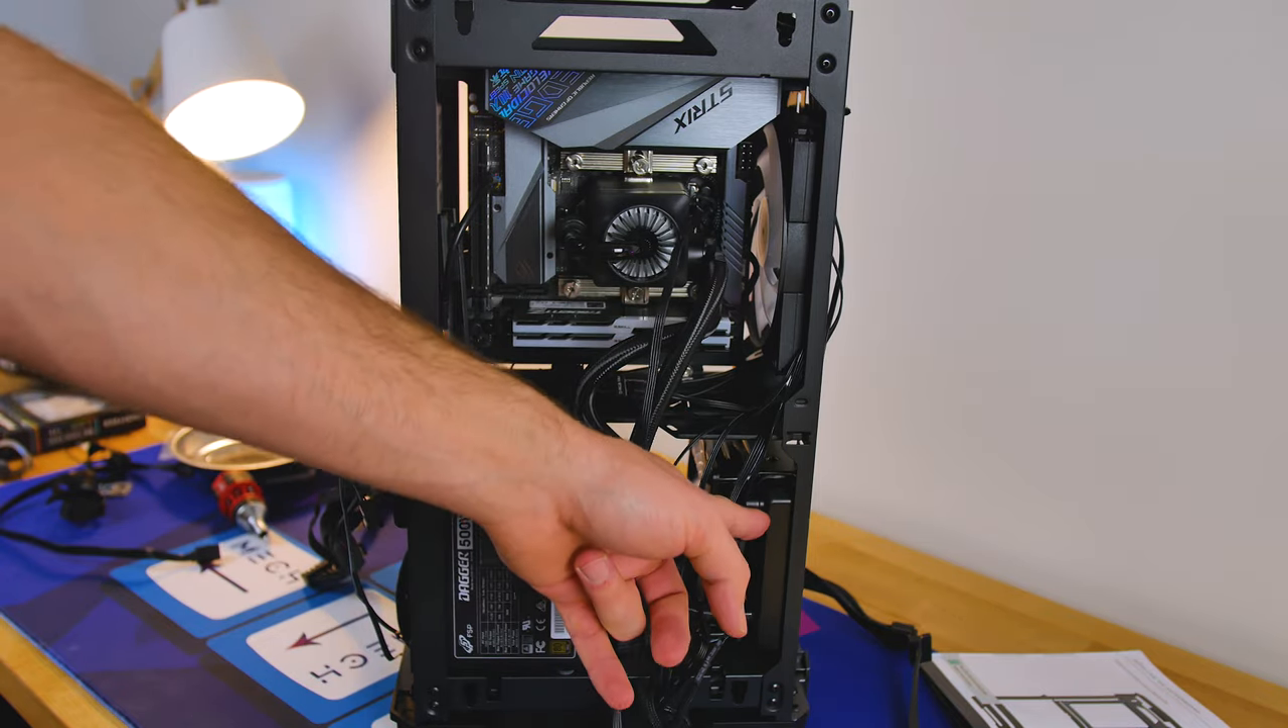All right, so I installed the cooler and the motherboard as one. I attached it all as one unit and in the manual it says to install the CPU cooler first and then the motherboard.